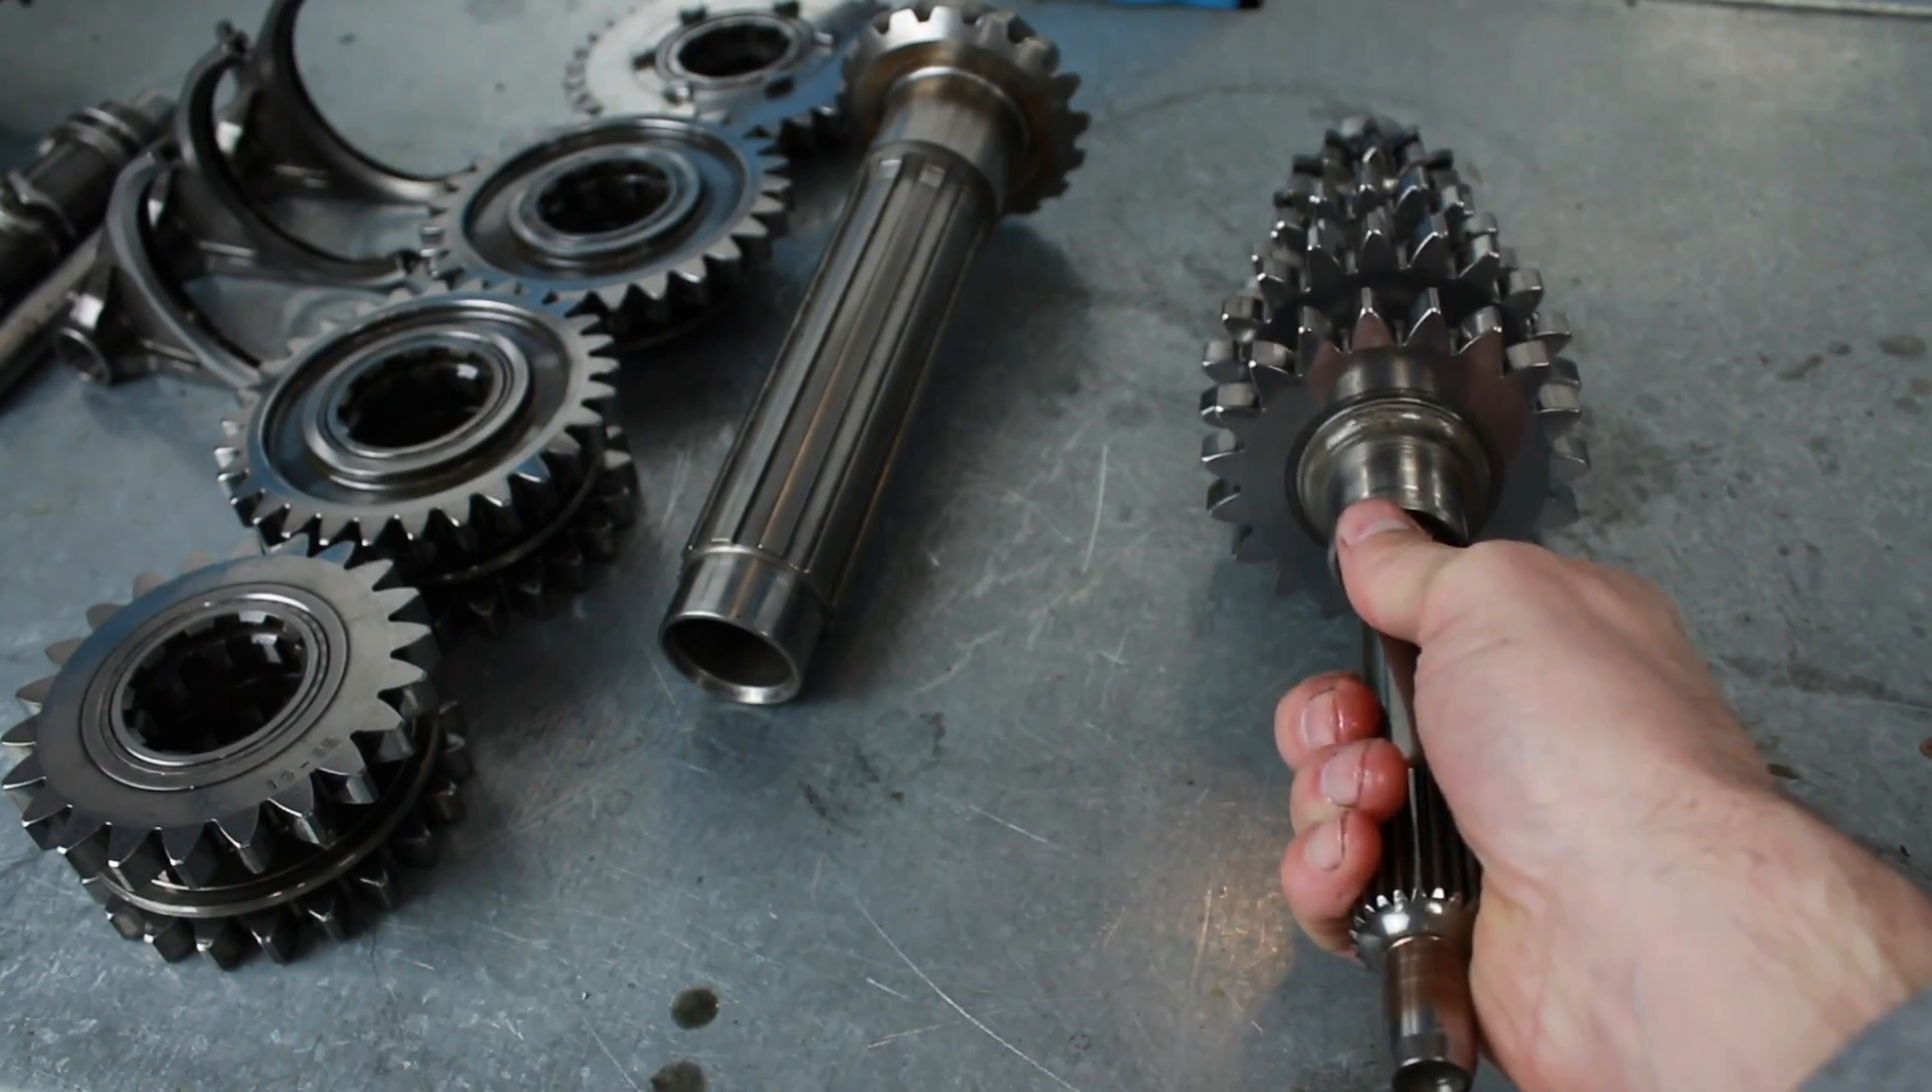So there we have the lay shaft all made up.